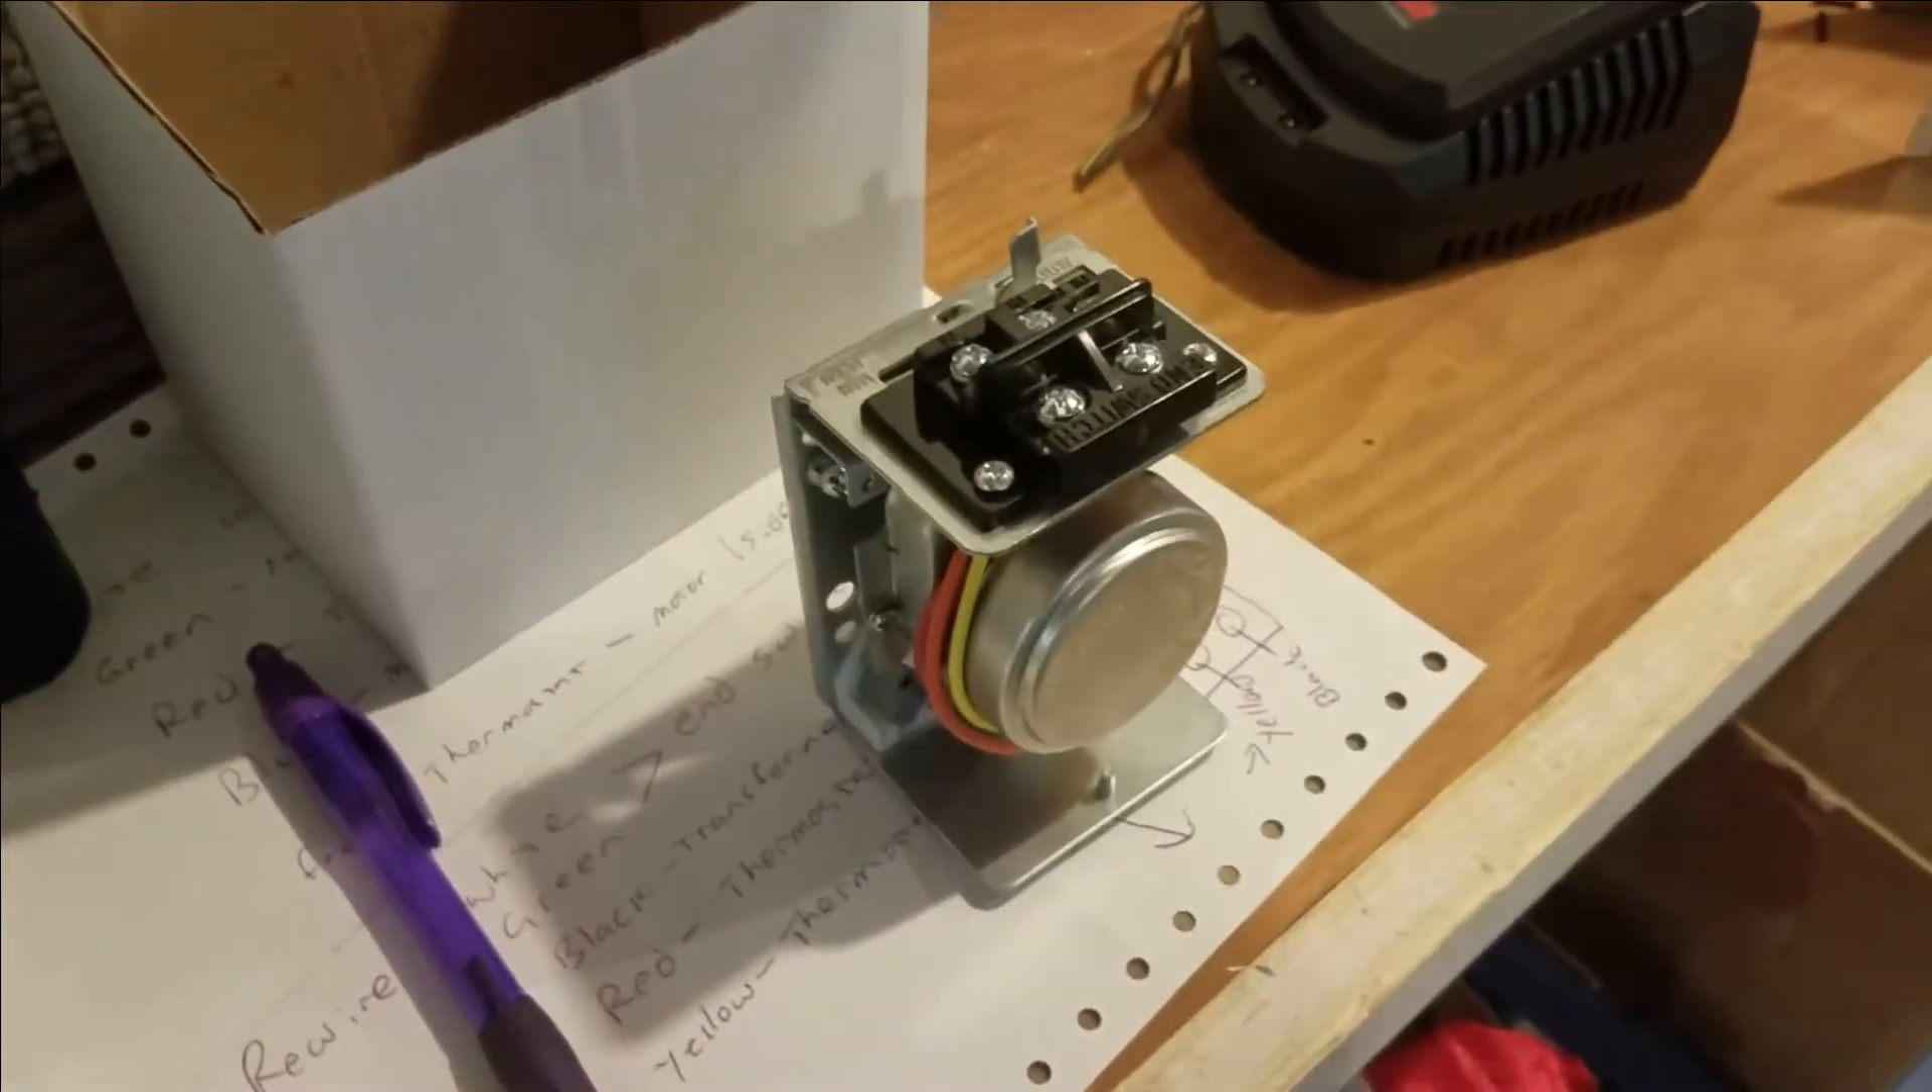So this is the new zone valve with the cover removed off of it here and there's the motor with the proper cover over it.